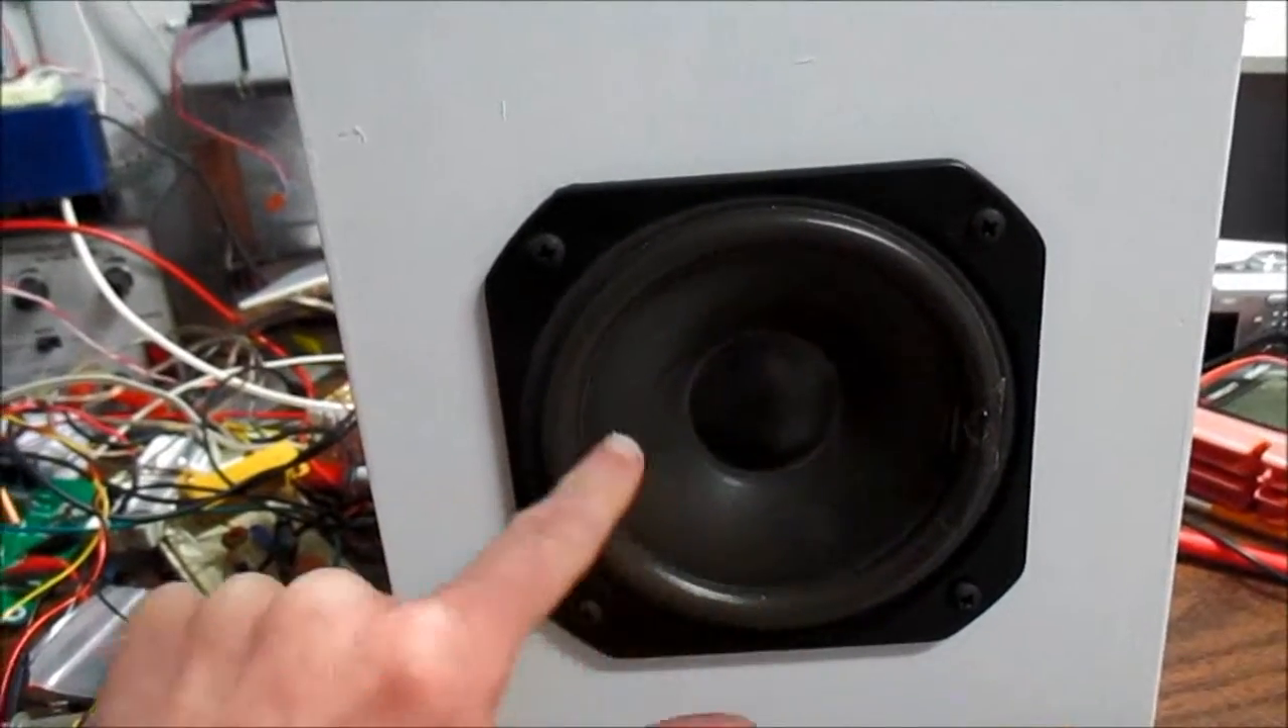So I got the speaker mounted in the front here.